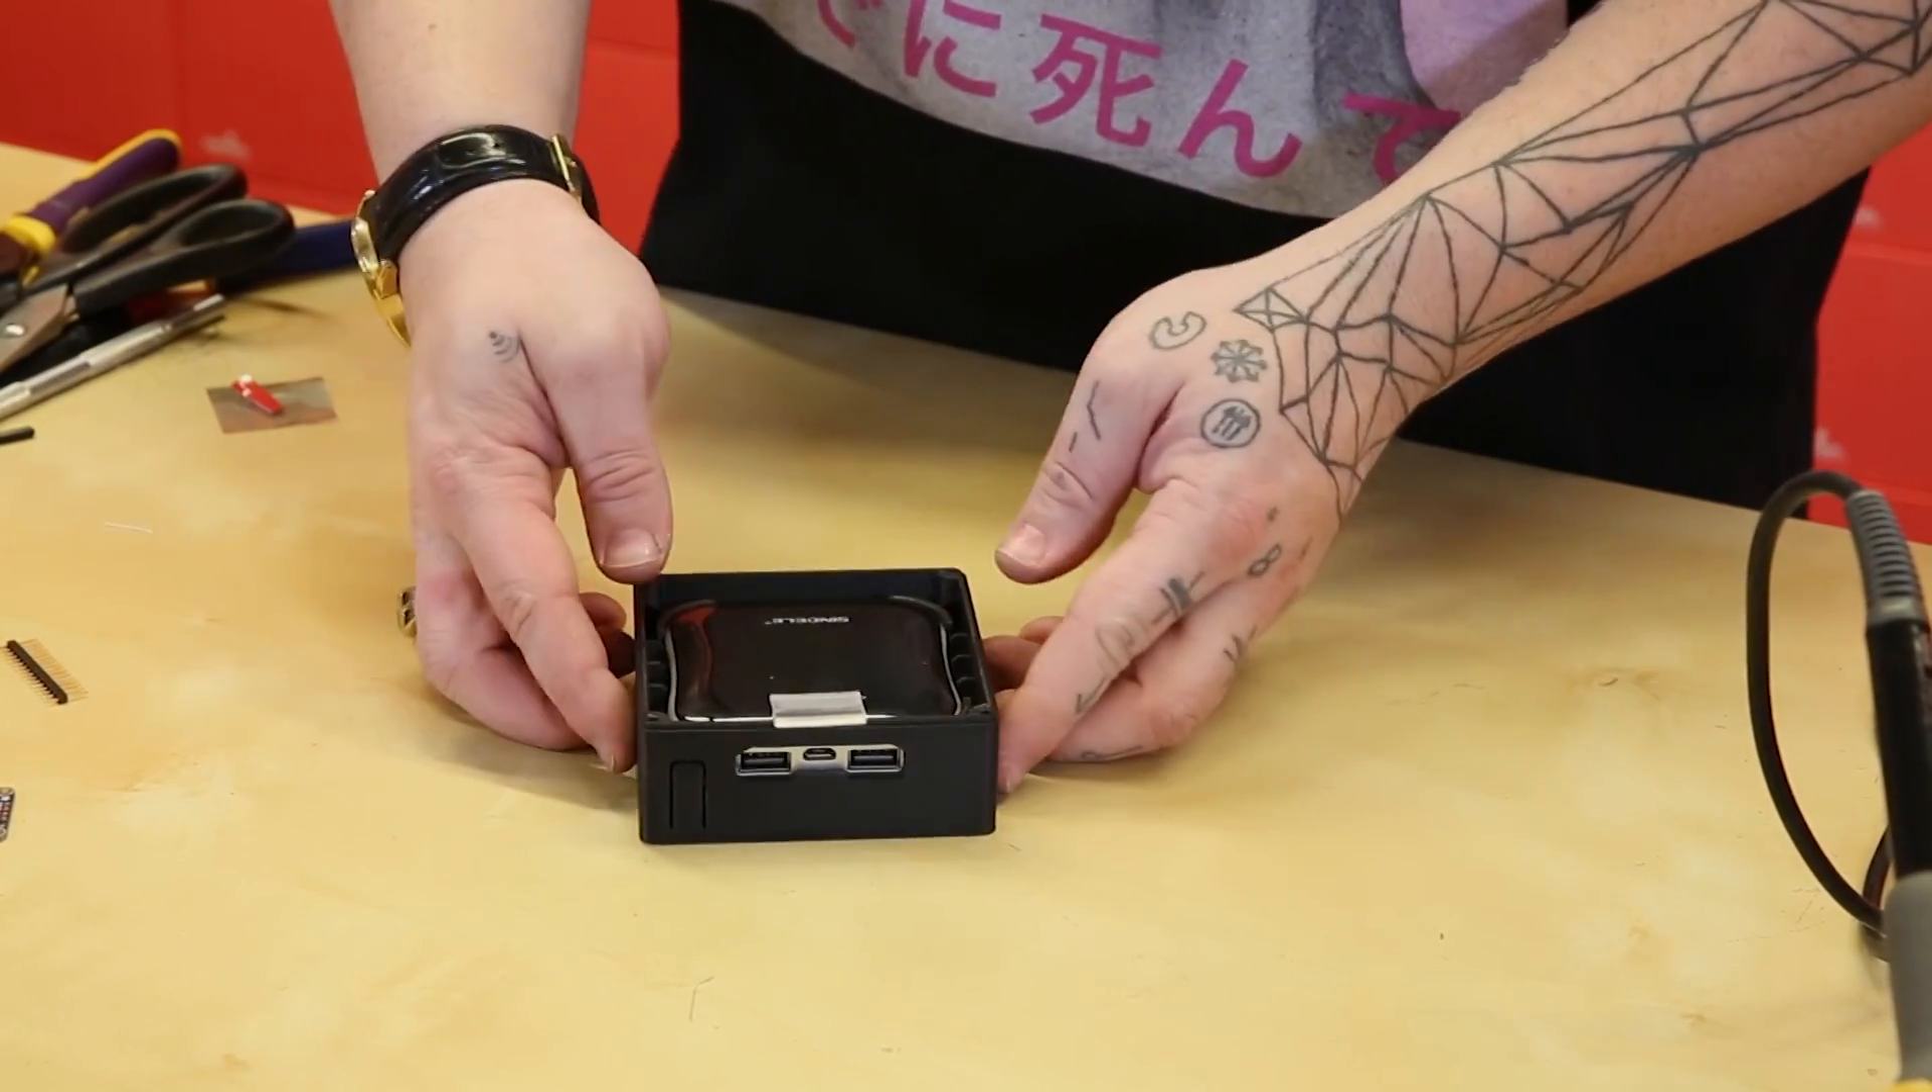Step nine is complete, and so we have our battery pack in the base unit here.